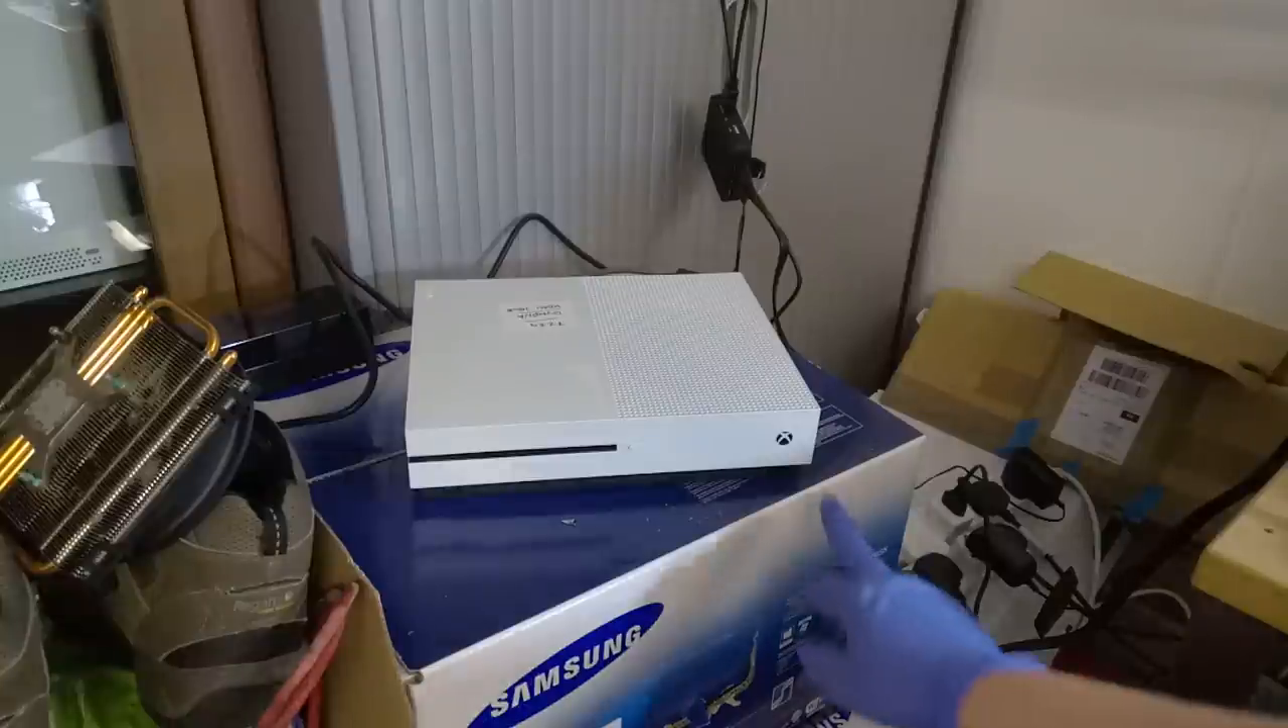Alright, again, ladies and gentlemen, so, our Xbox One S is back together.